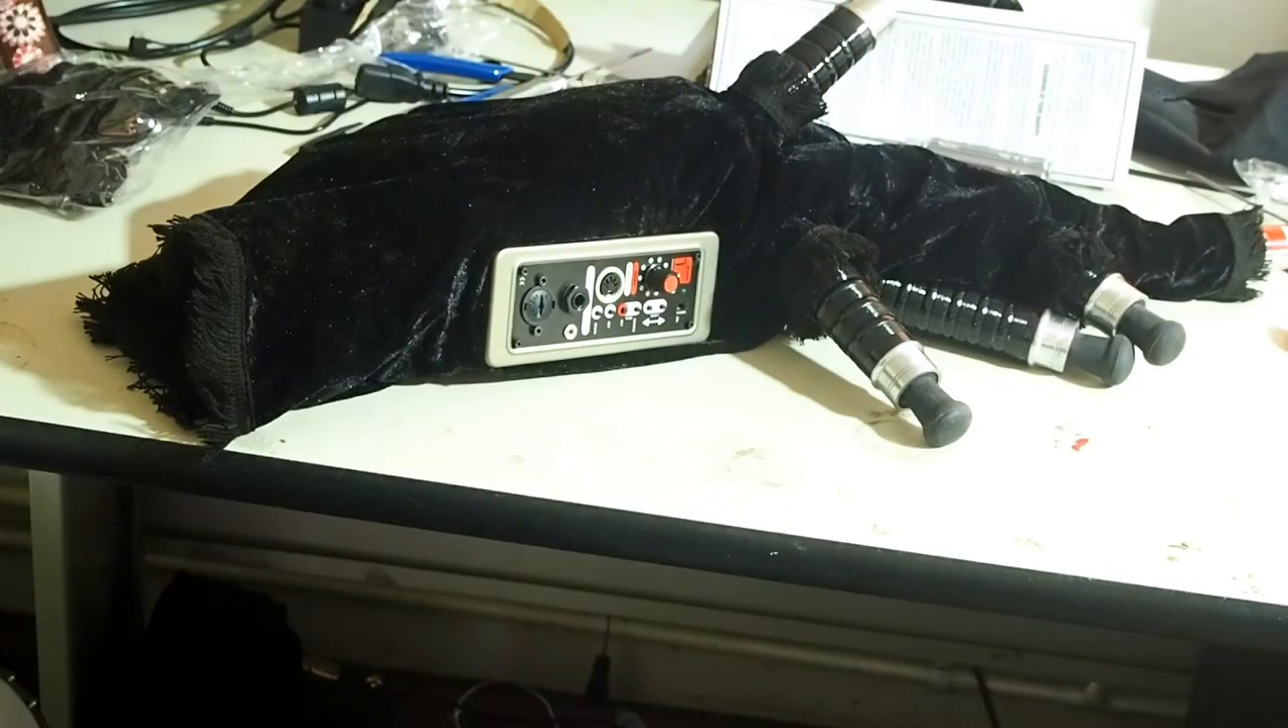So now I've mounted the control panel.